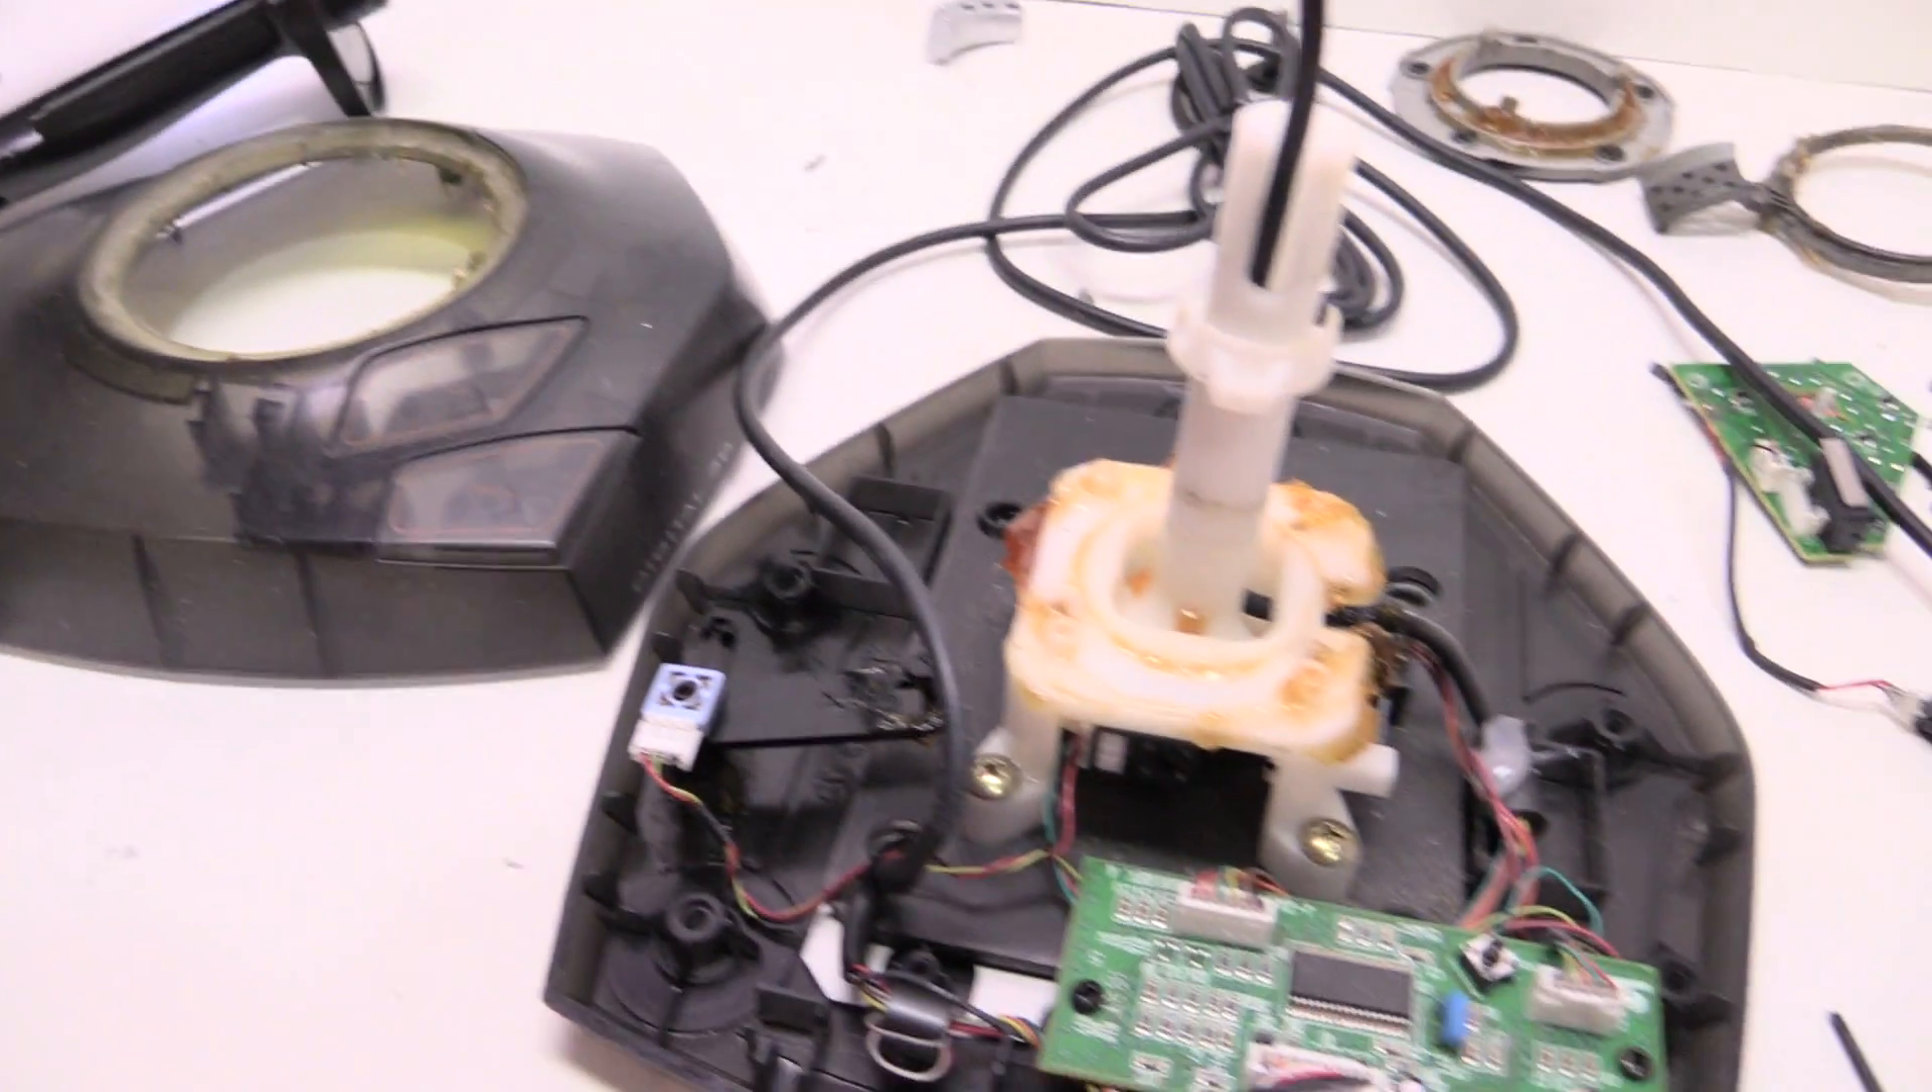Finally, finally got it. Cover off. Cover's sitting over there.